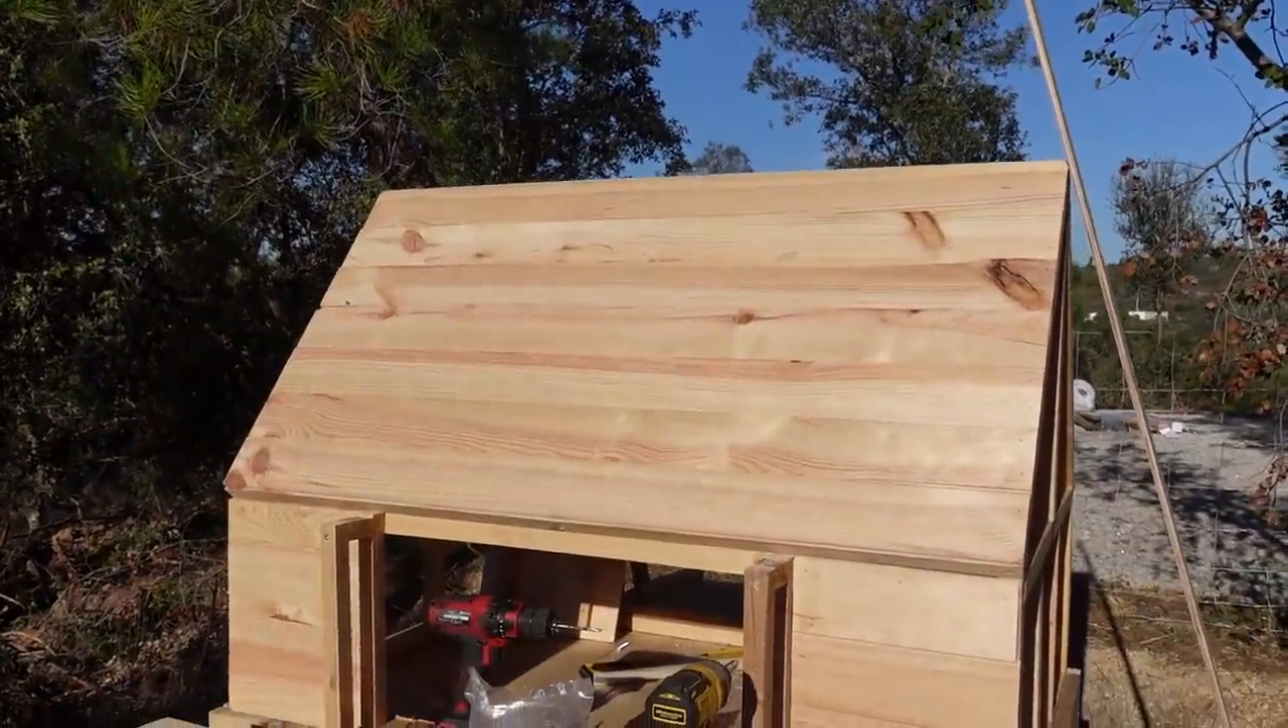I've got the roof on.